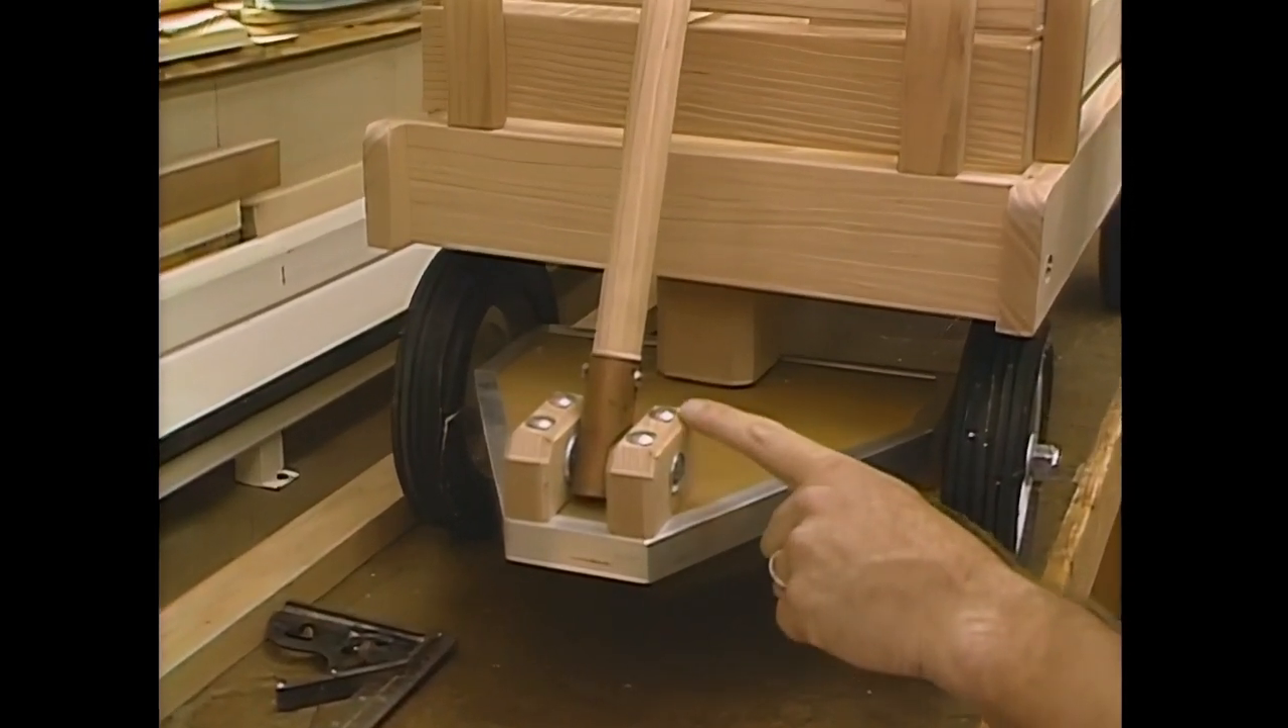The handle is attached to the yoke with these oak blocks, and I want the grain running horizontally because that'll give it the most strength if we're pulling against it.